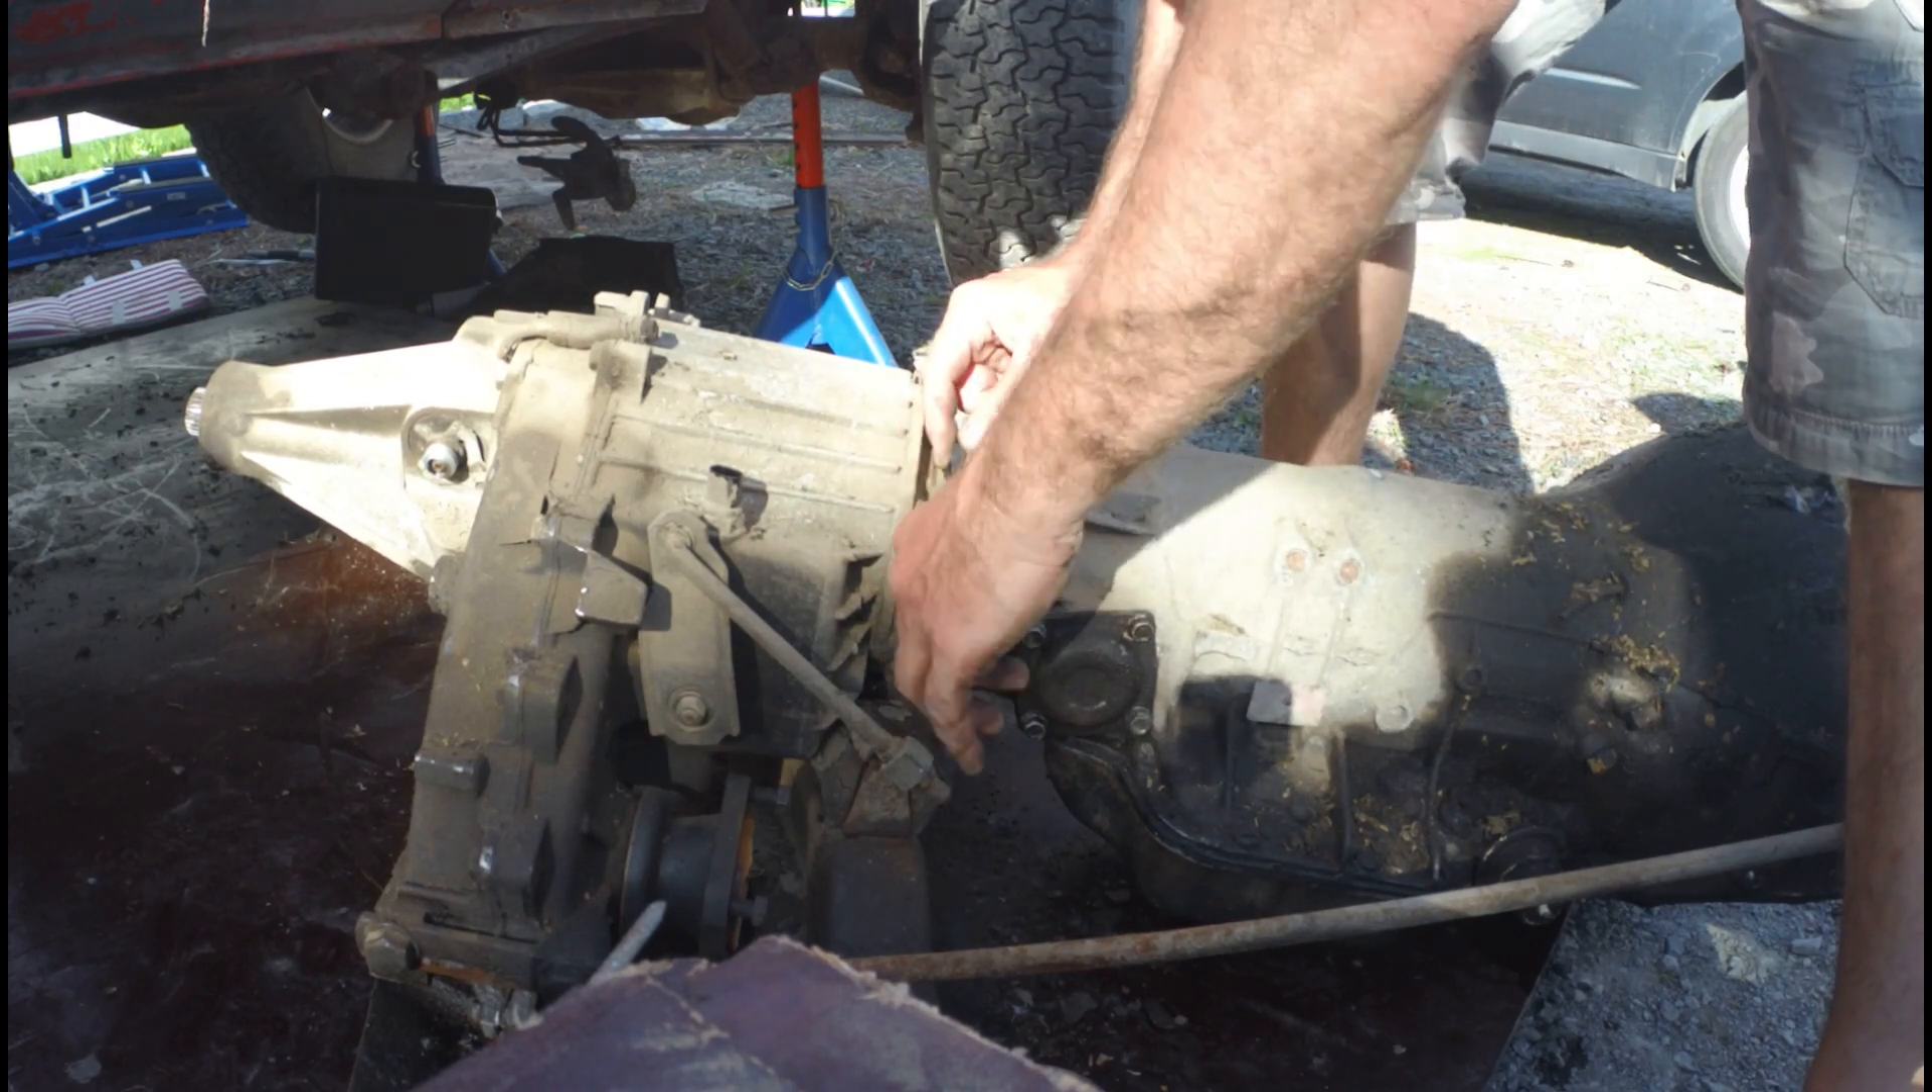Well, as you can tell, the transmission is out.